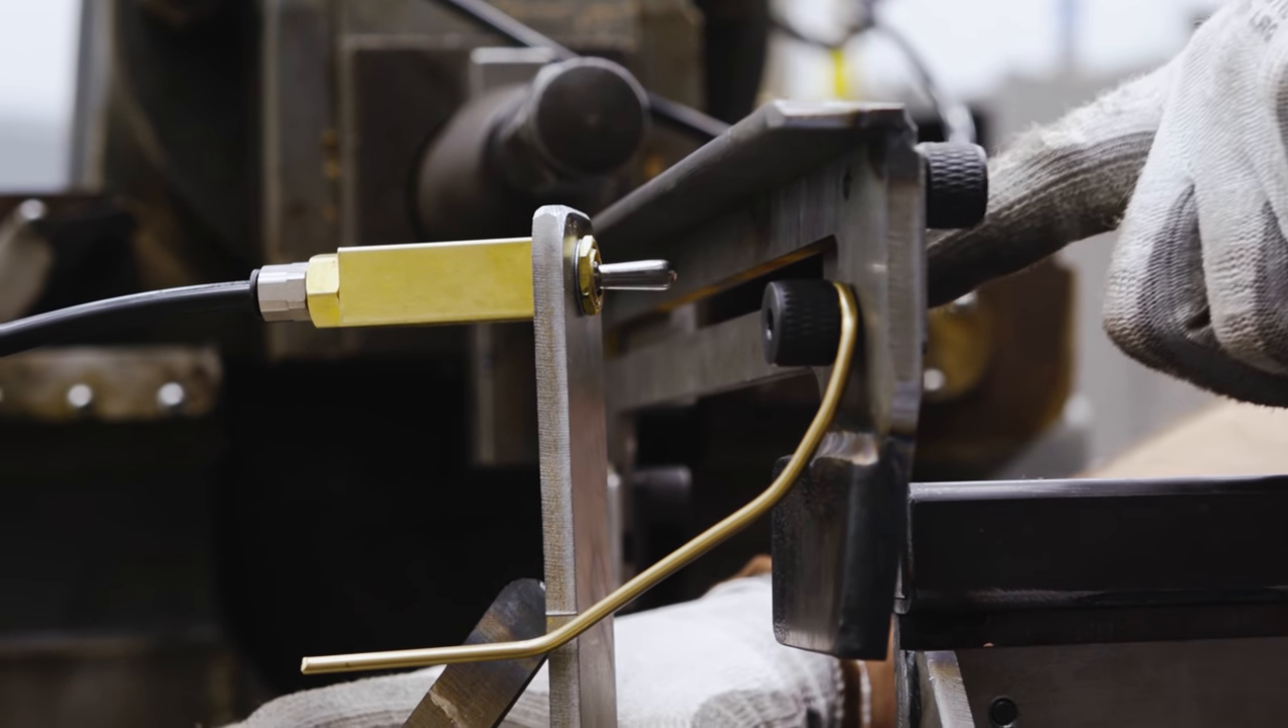So we got our switch mounted to the bracket. The switch goes into the slot.